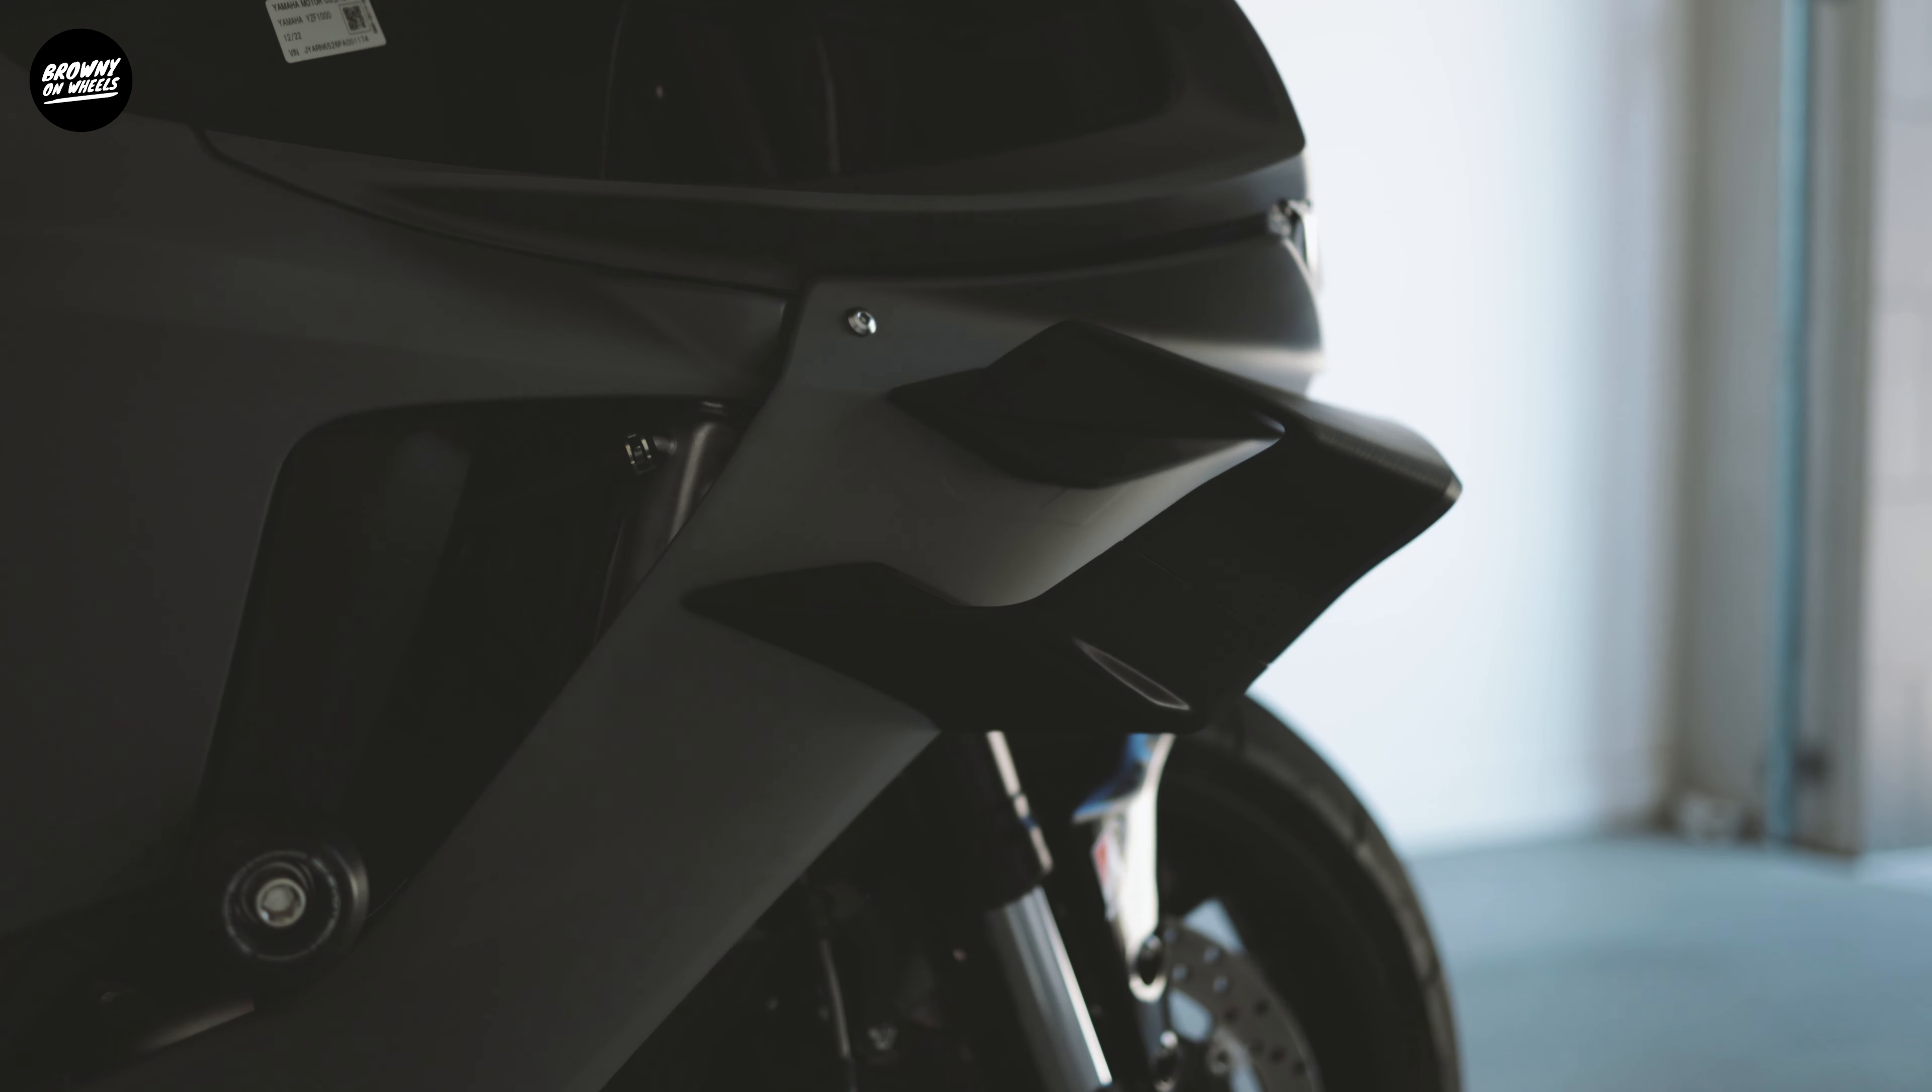So you can see the winglet's been installed.